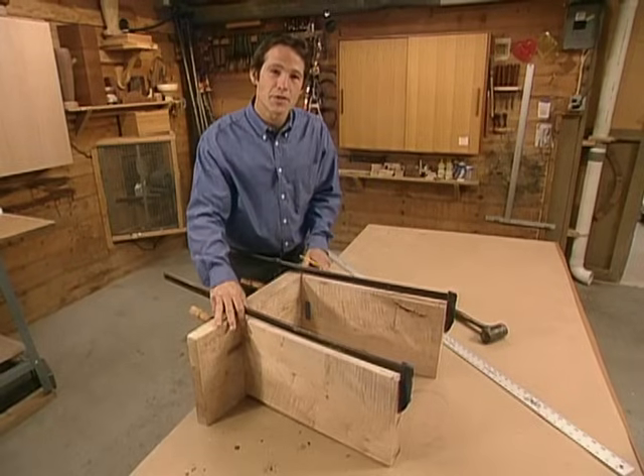Now that we're done making our joinery, we've dry clamped our legs to the bottom of our bench seat.